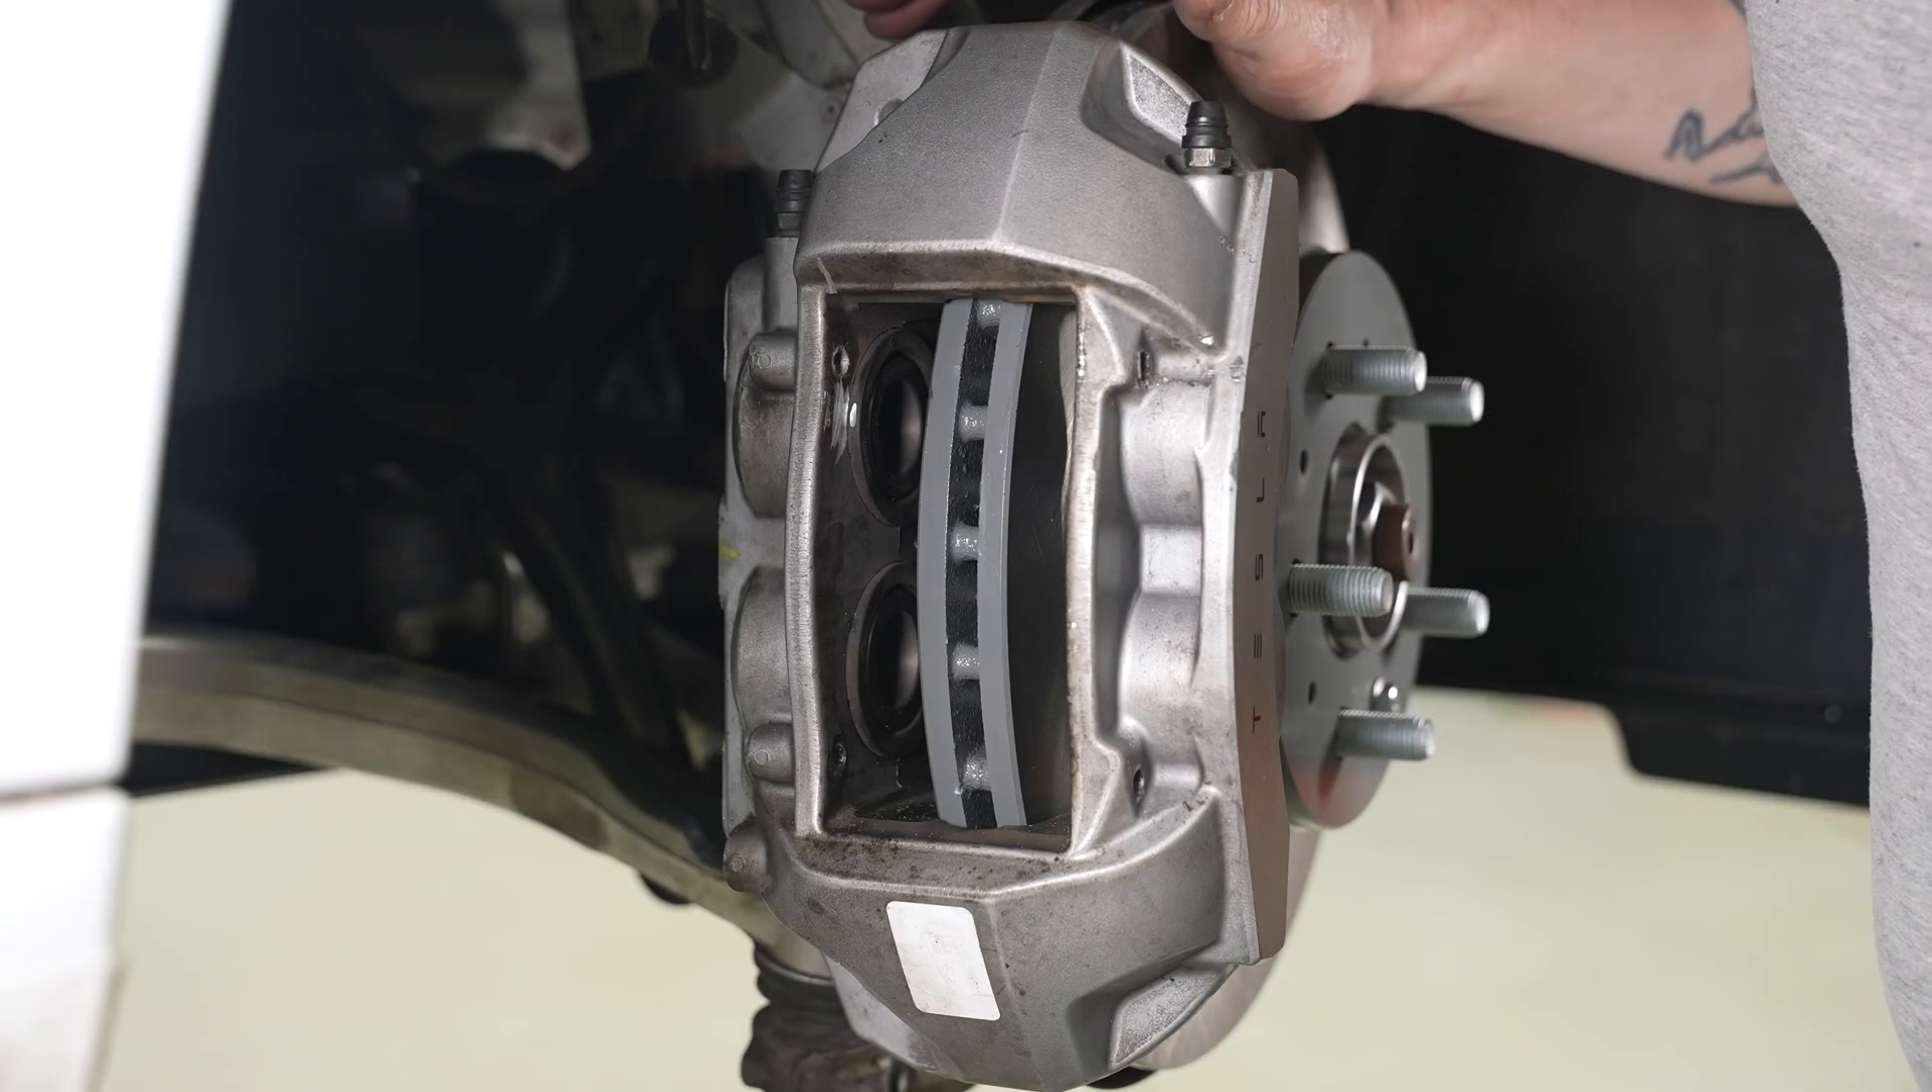Now we have our caliper installed so we don't run into the same issue of not being able to get the pins out.